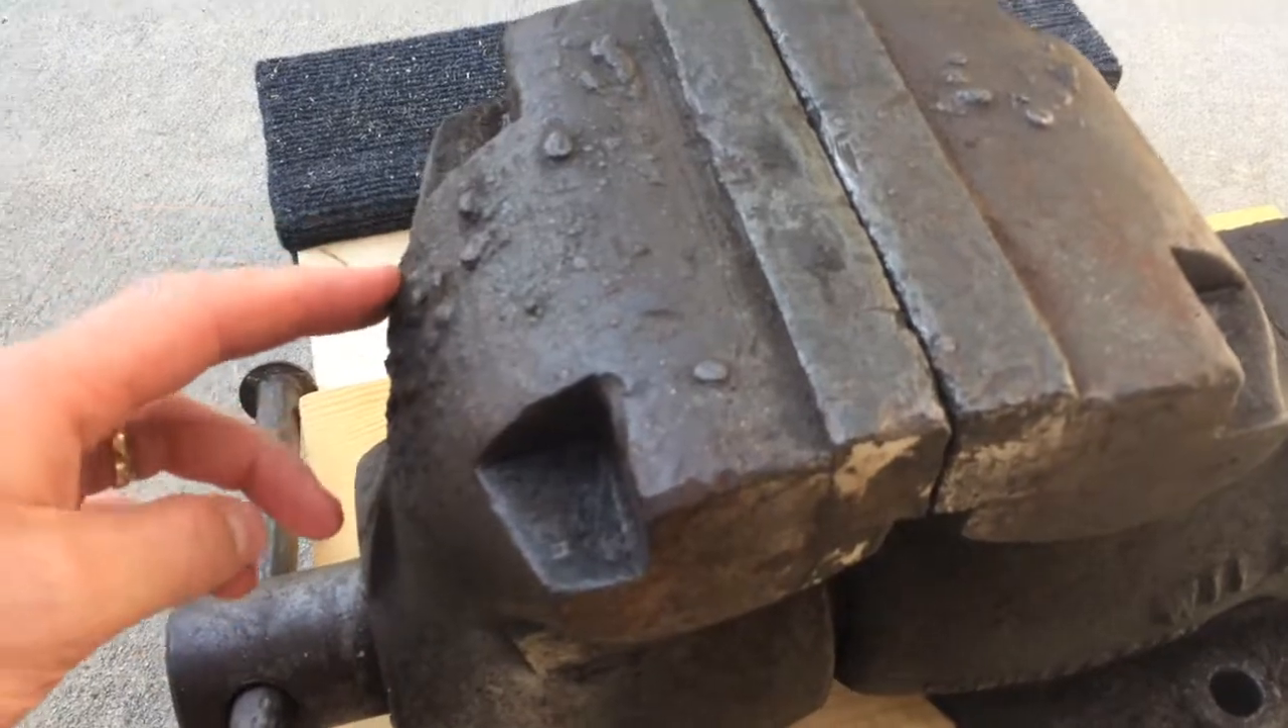The jaws meet, they line up evenly, but they do have quite a bit of wear.